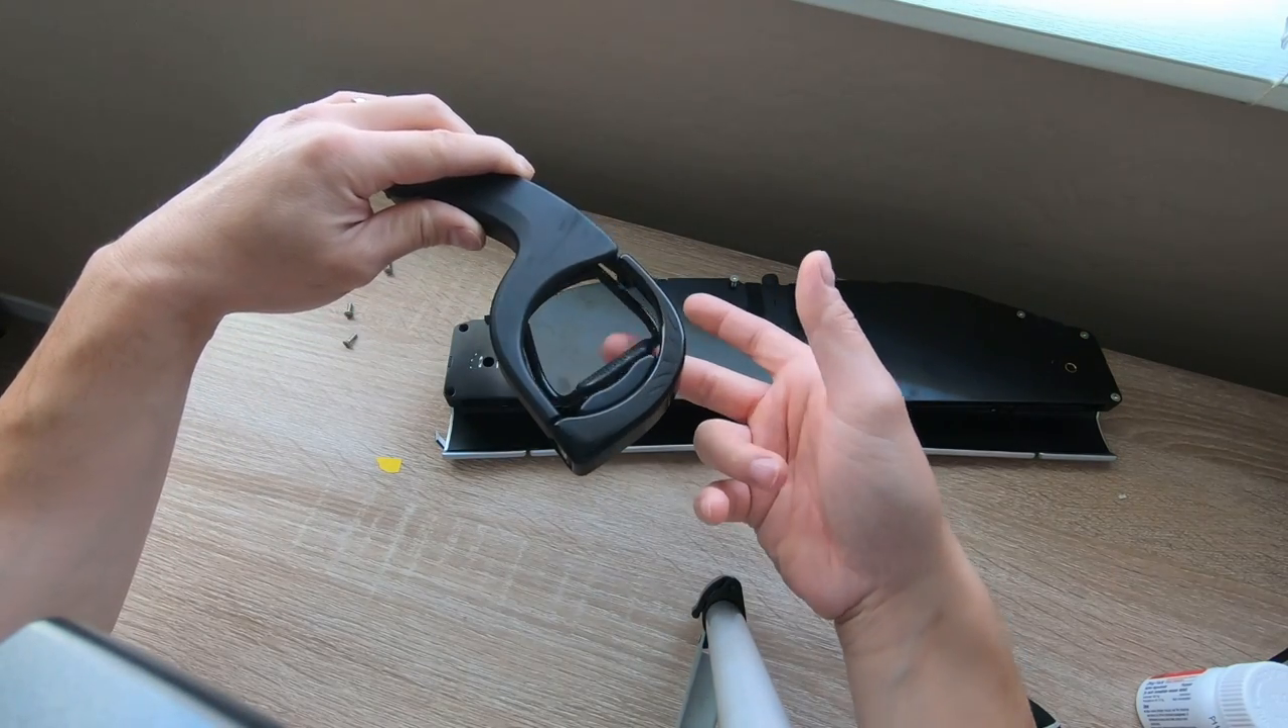All right so we have the cup holder out.